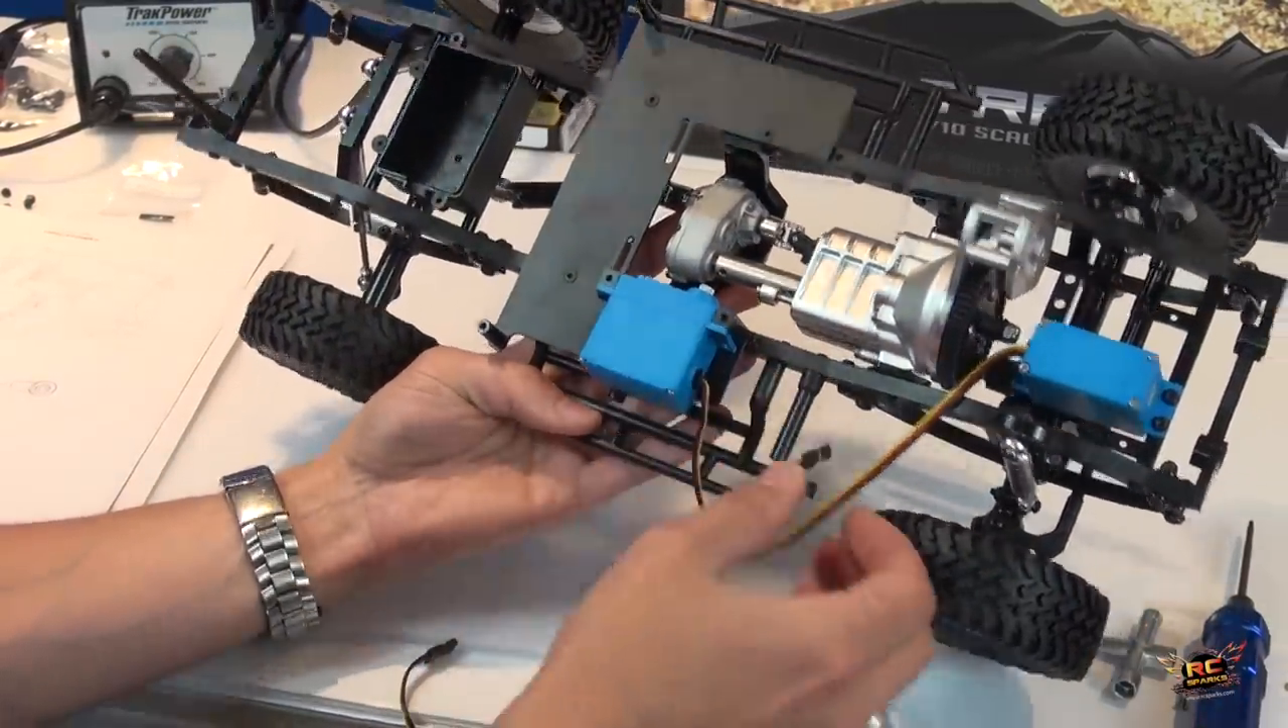This one is now done okay so now you can see both servos are in place.